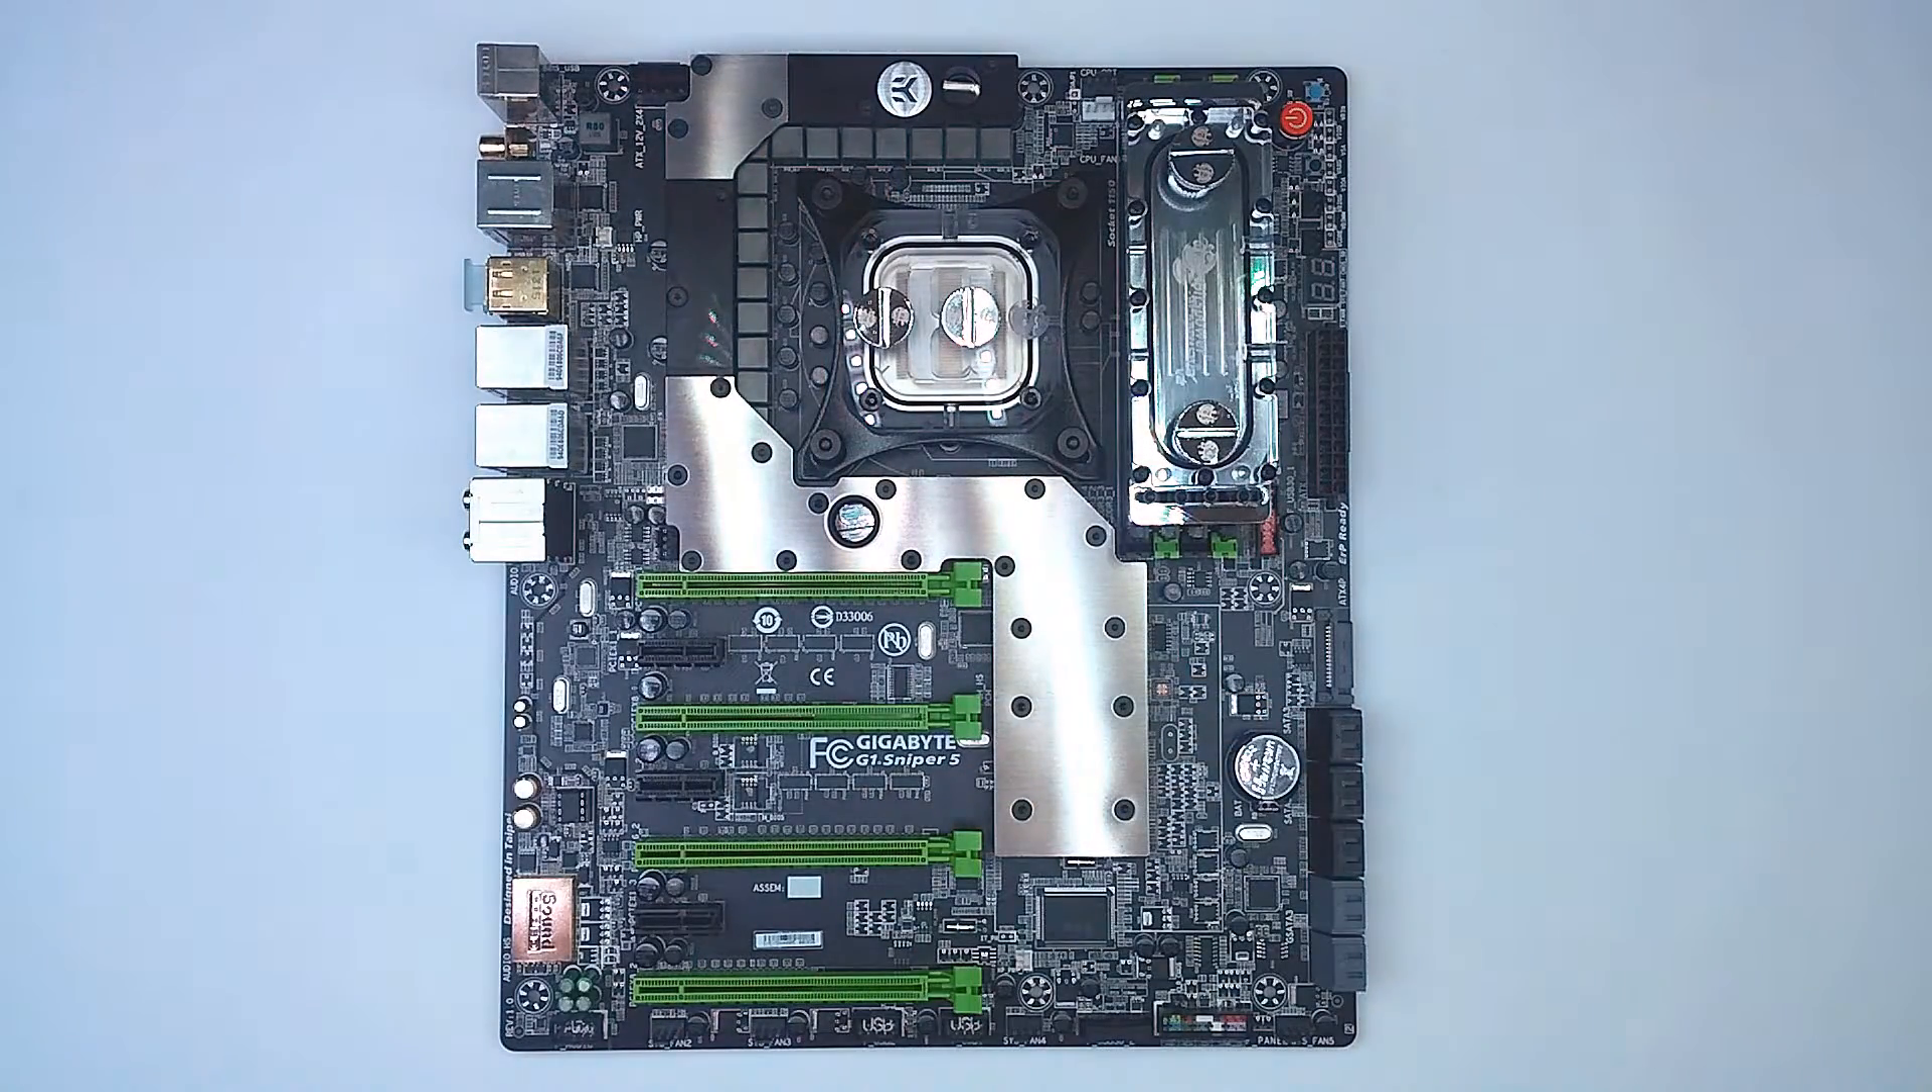And you can now see the fully mounted and finished block.